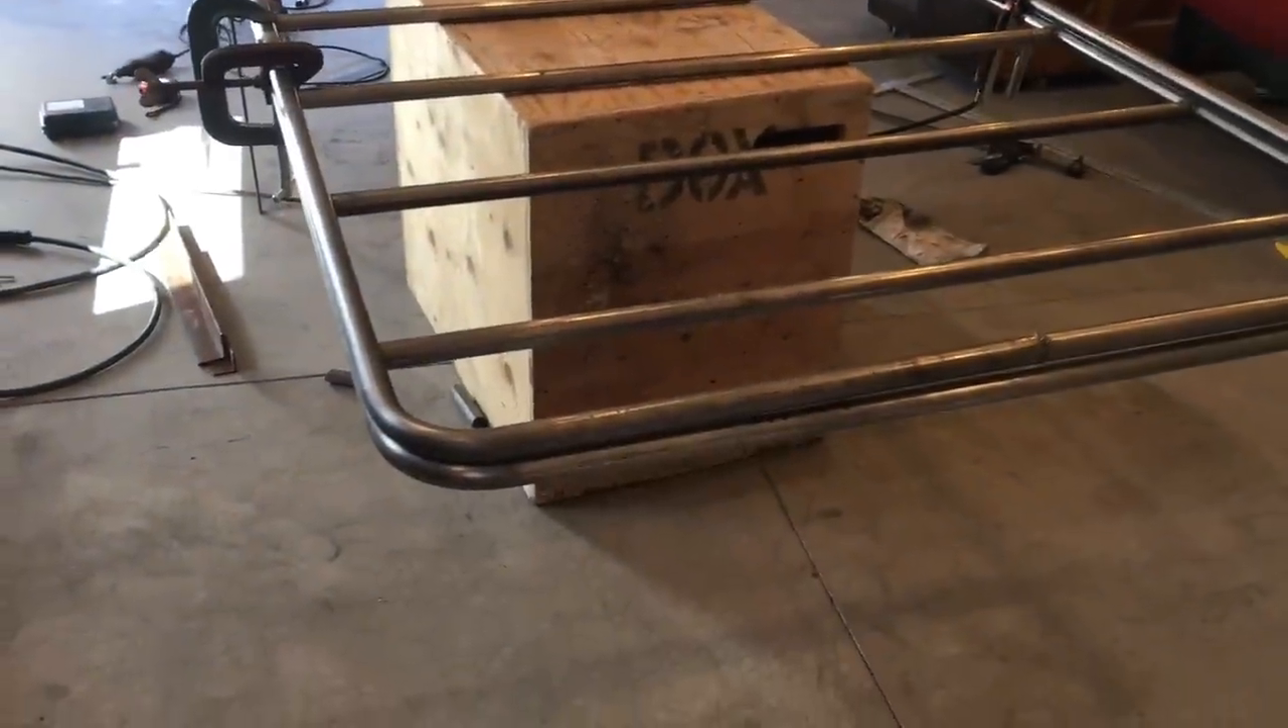I've been using flux core to do some tacking and now you can see got the top hoop it's just sitting flush on top of the bottom hoop but I've tacked on to the bottom hoop about every one foot.